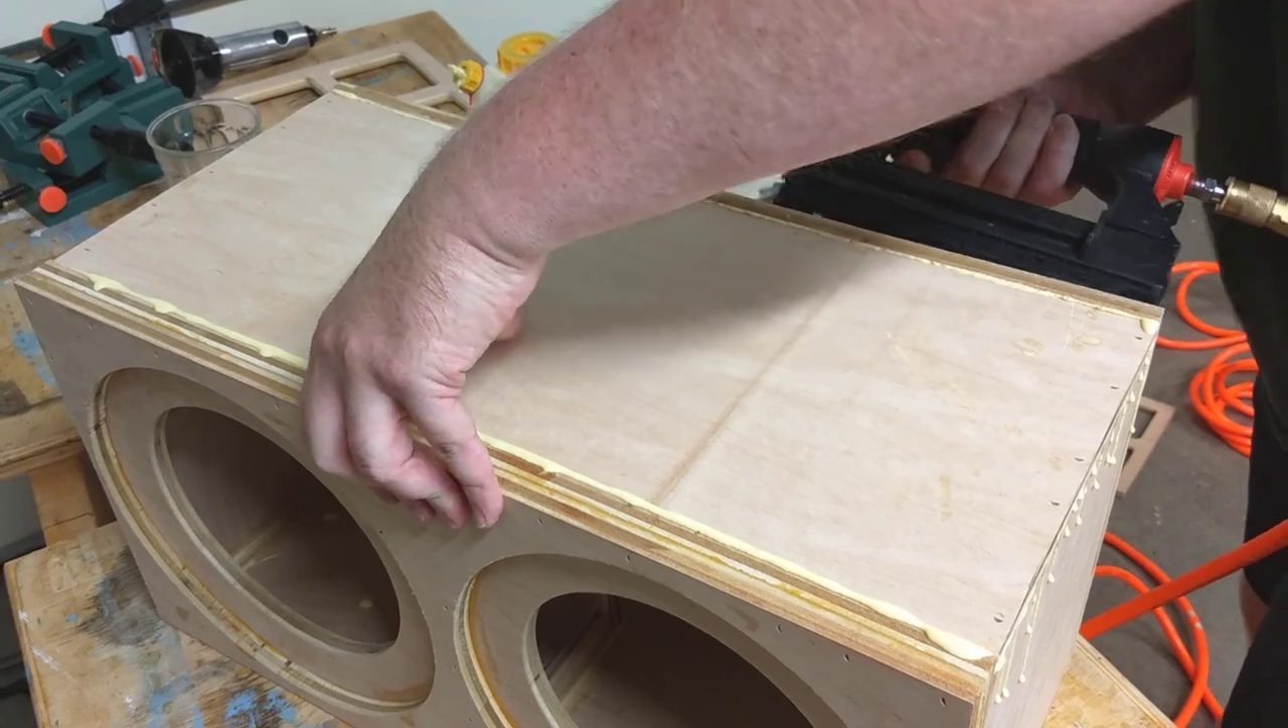This is the last step and this is the part where I start to get really super excited because now technically all you've got to do is put the speakers in and wire it up and it can play some music.